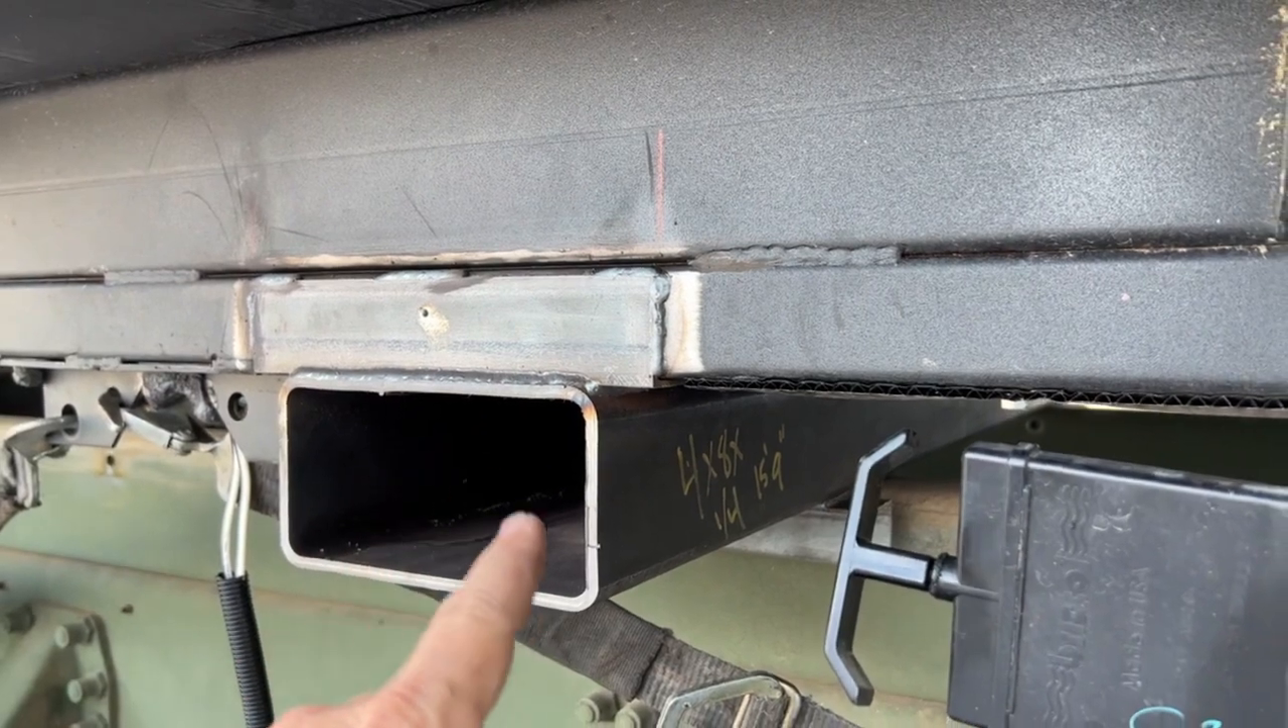So now the channel is welded to the trailer frame. So the channel is not going anywhere compared to the trailer.